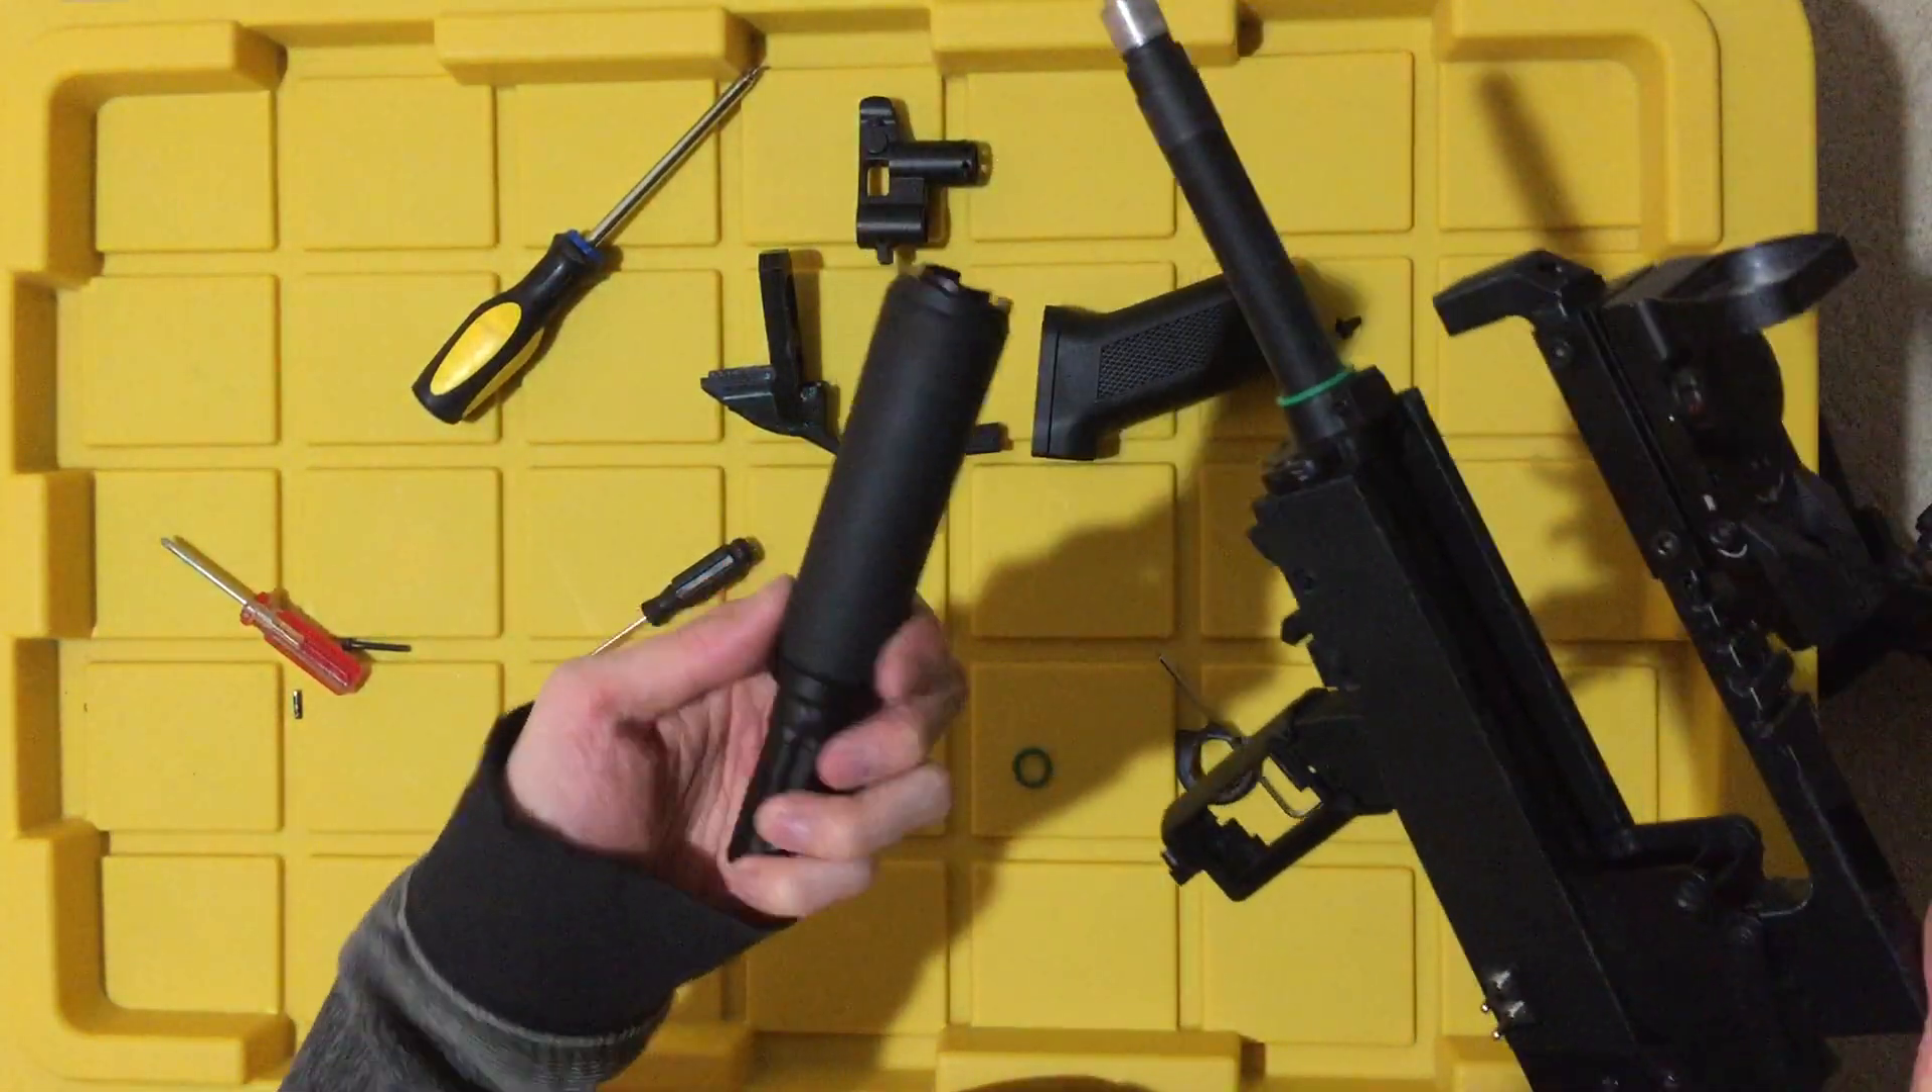So that's the front portion of the handguard off.